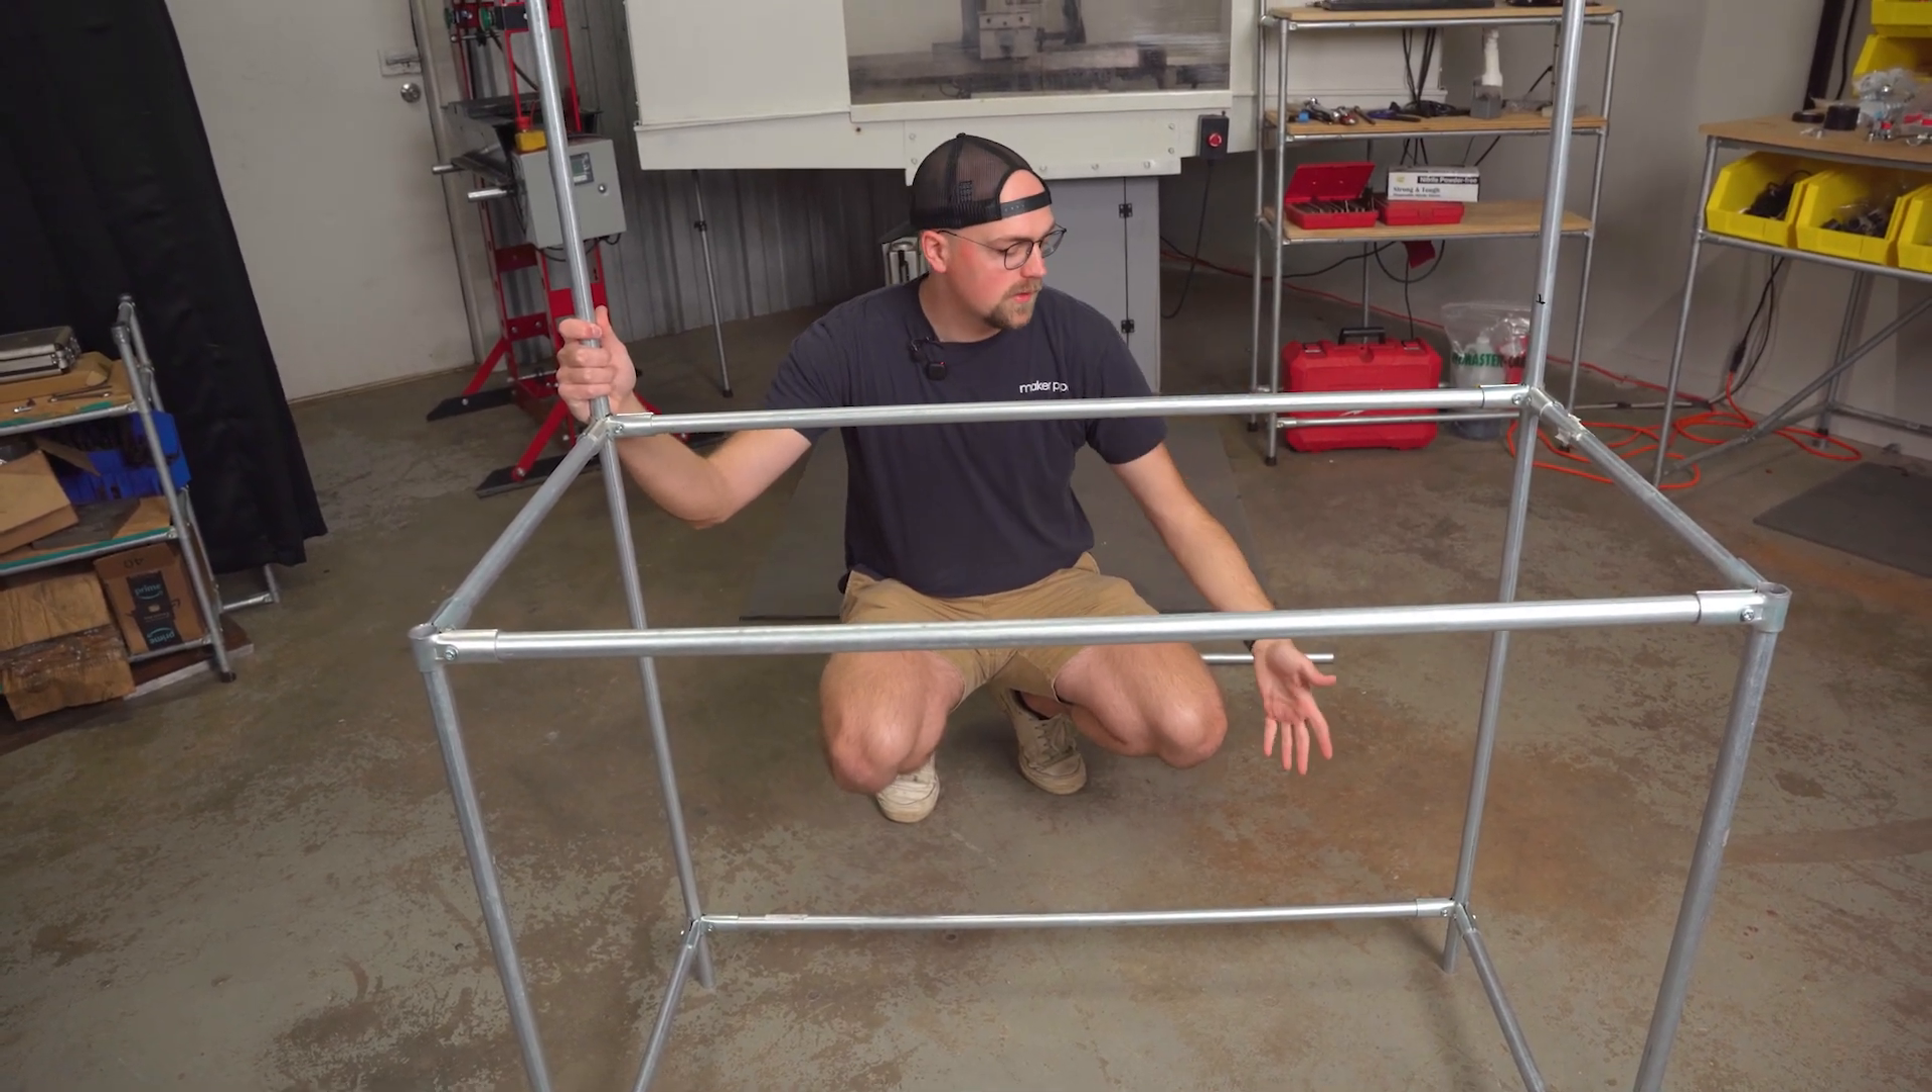And just like that, that is the assembly of our main frame.